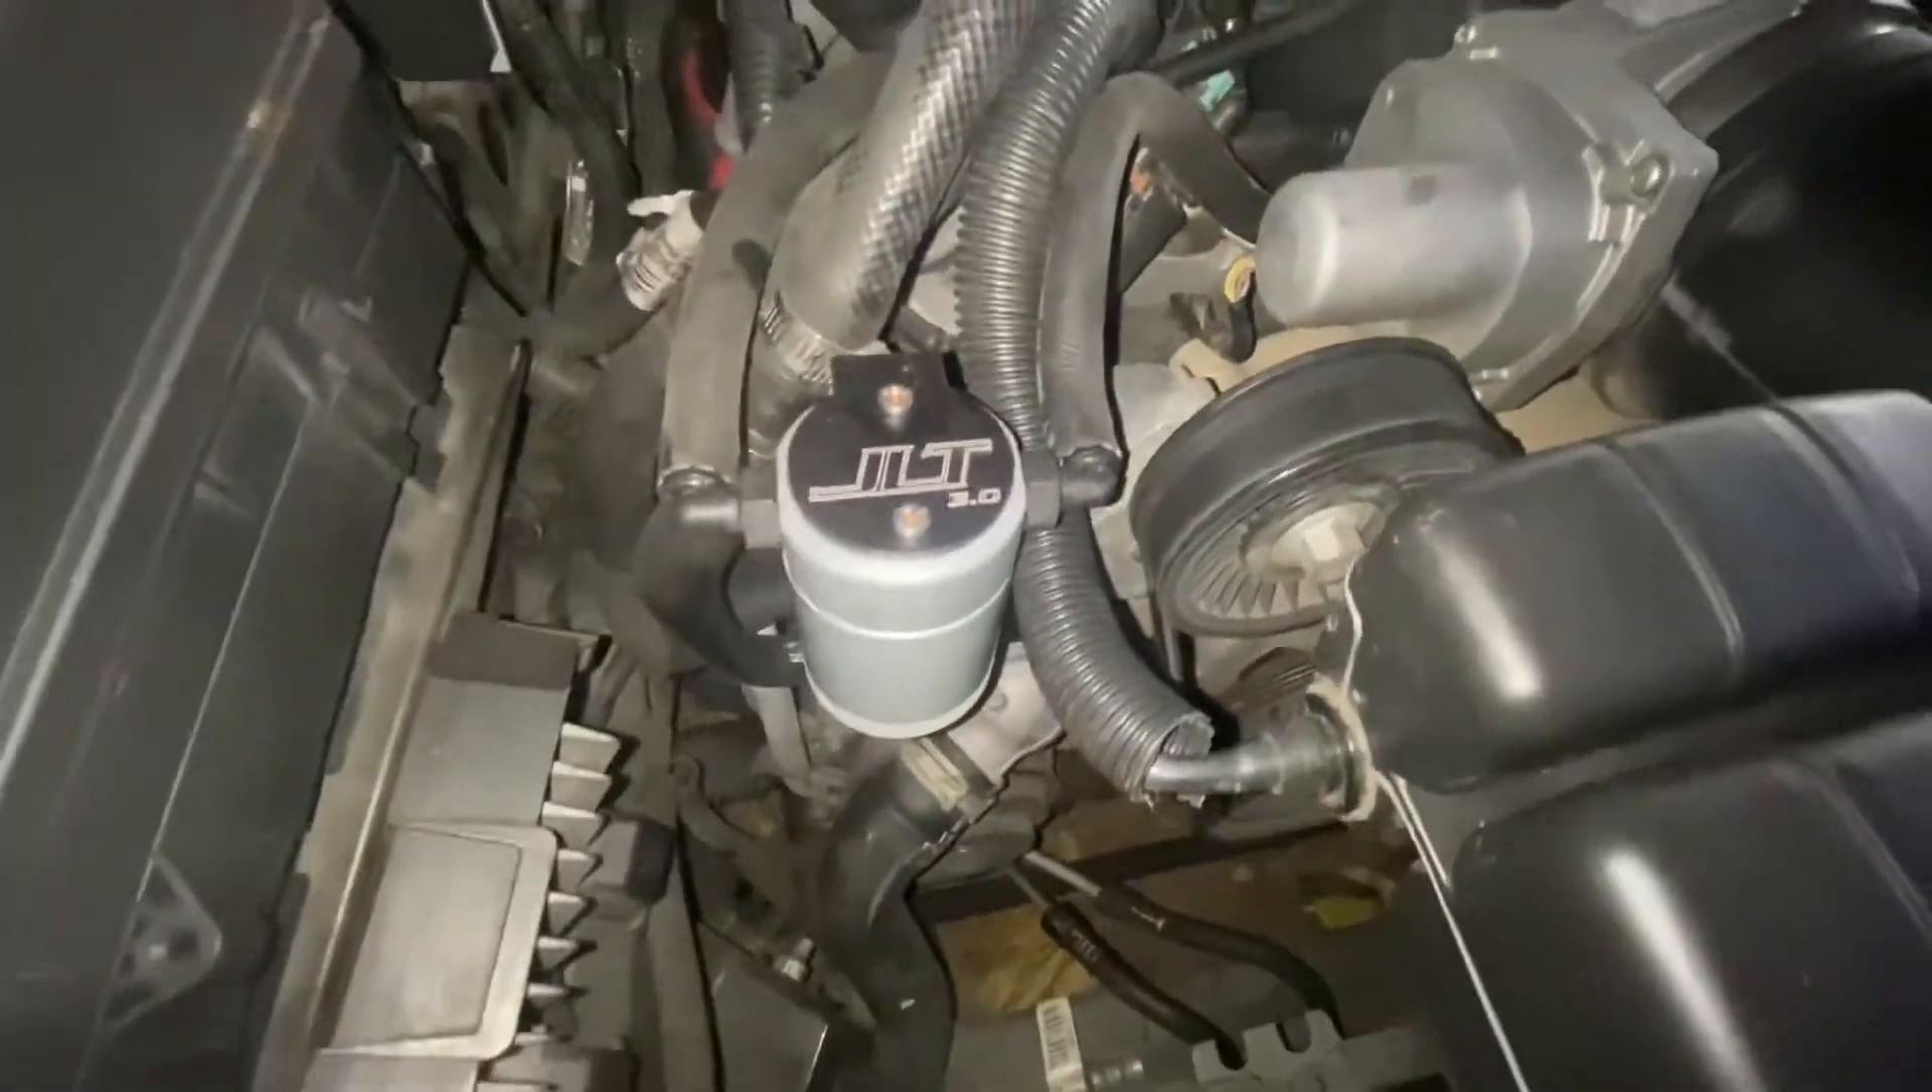Okay, so there it is, y 'all. Oil catch can installed.